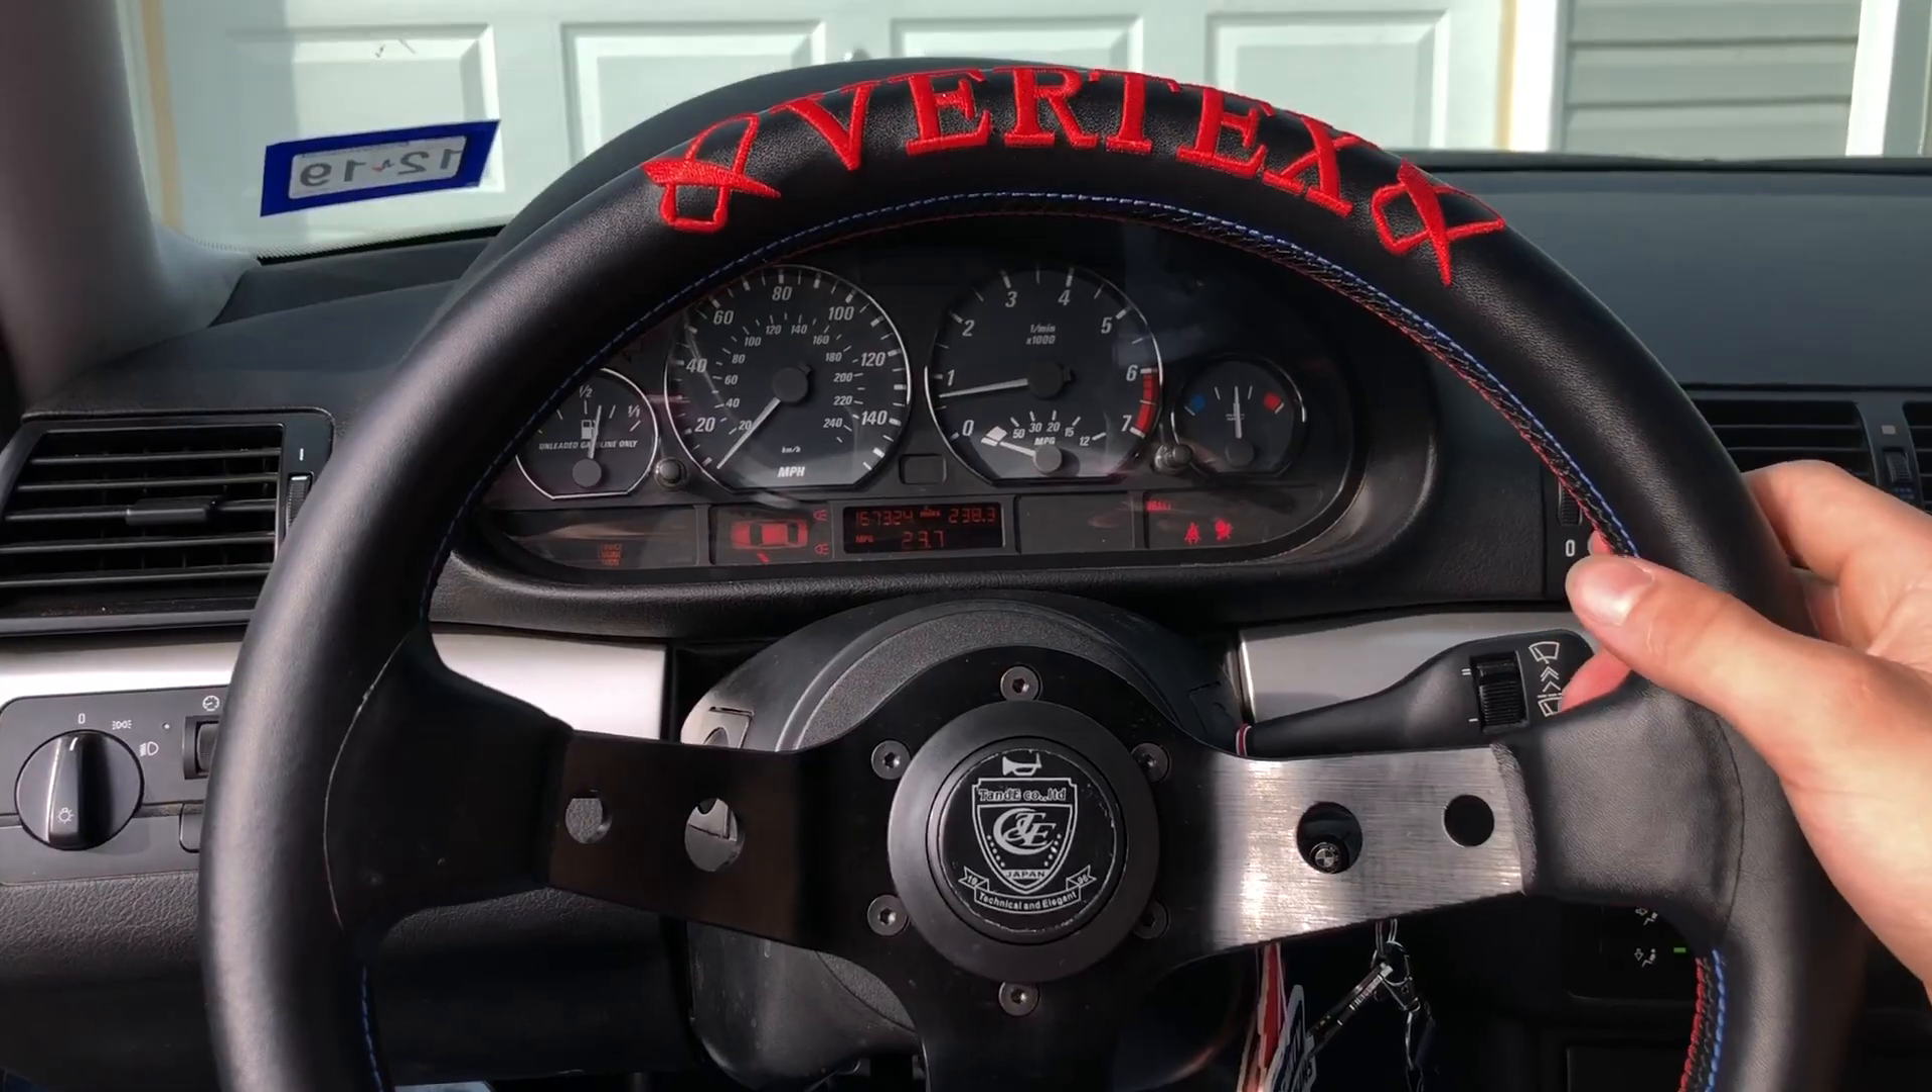Quick release steering wheel is on and there we go guys quick release steering wheel has been installed.